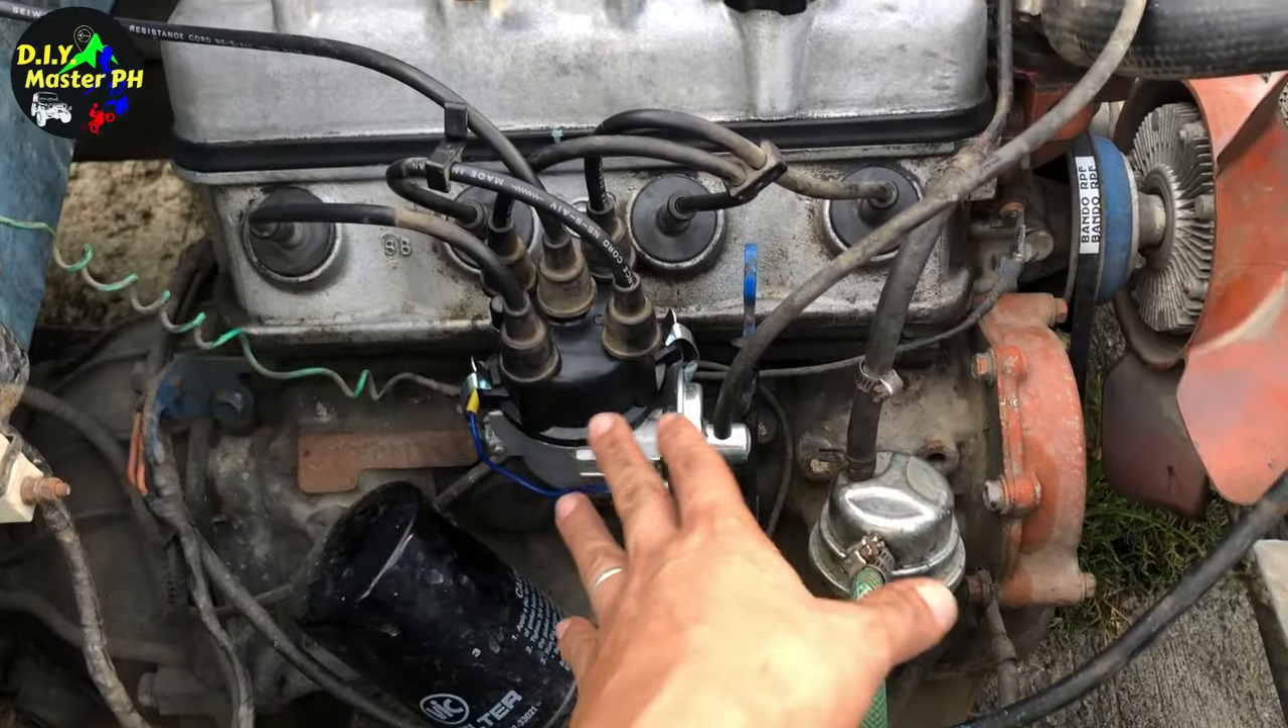Pati yung high tension wires, okay na. Naikabit na natin.